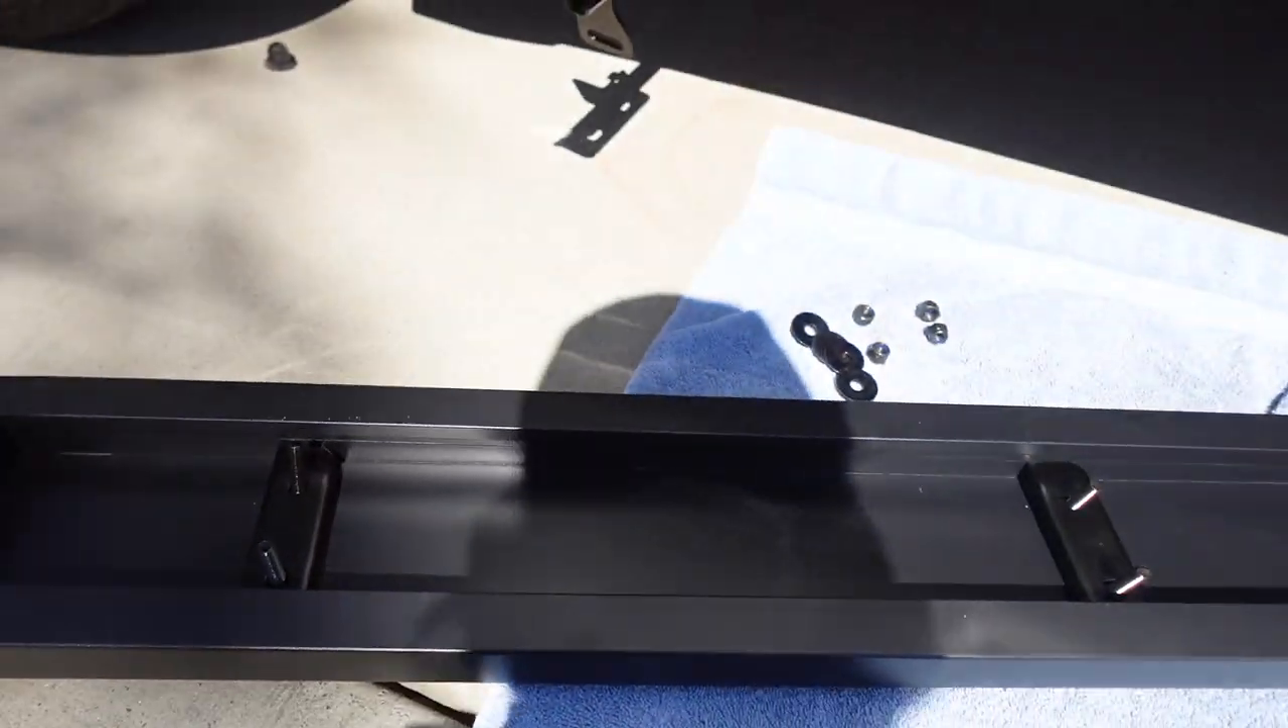We have our little sliders in place.